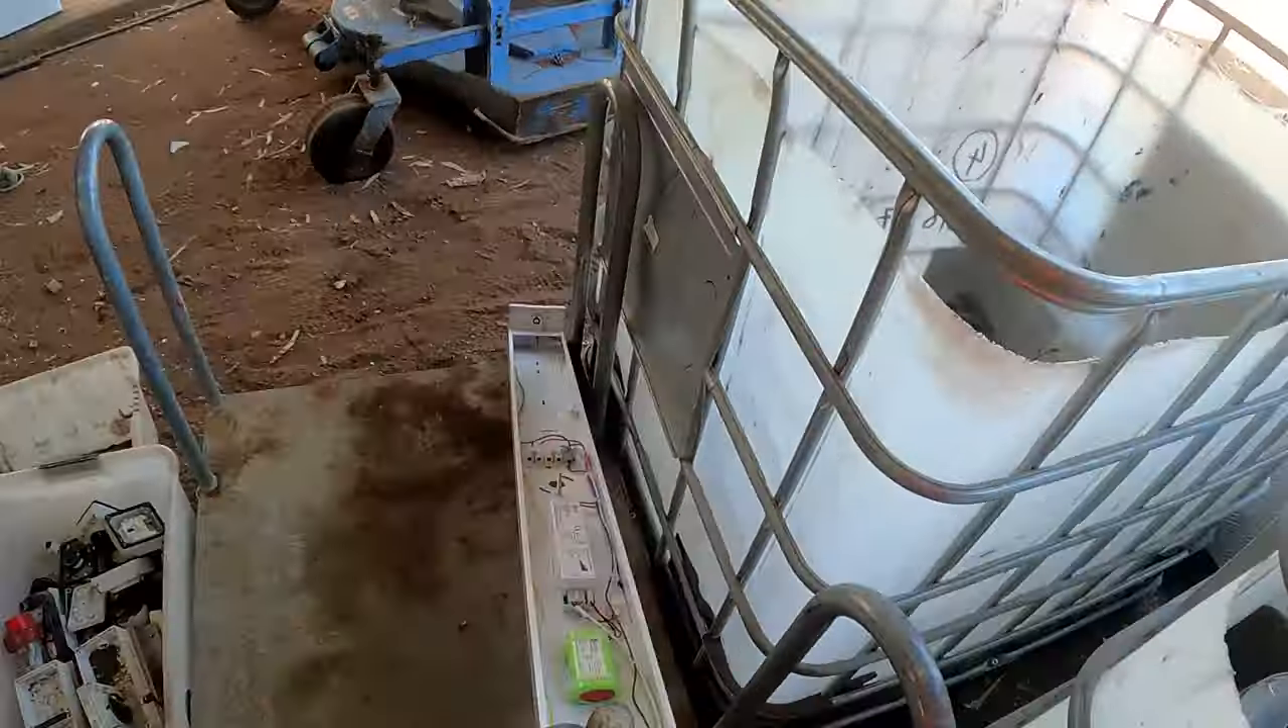Right now the light's got to be processed it's got to have all the wire taken off.